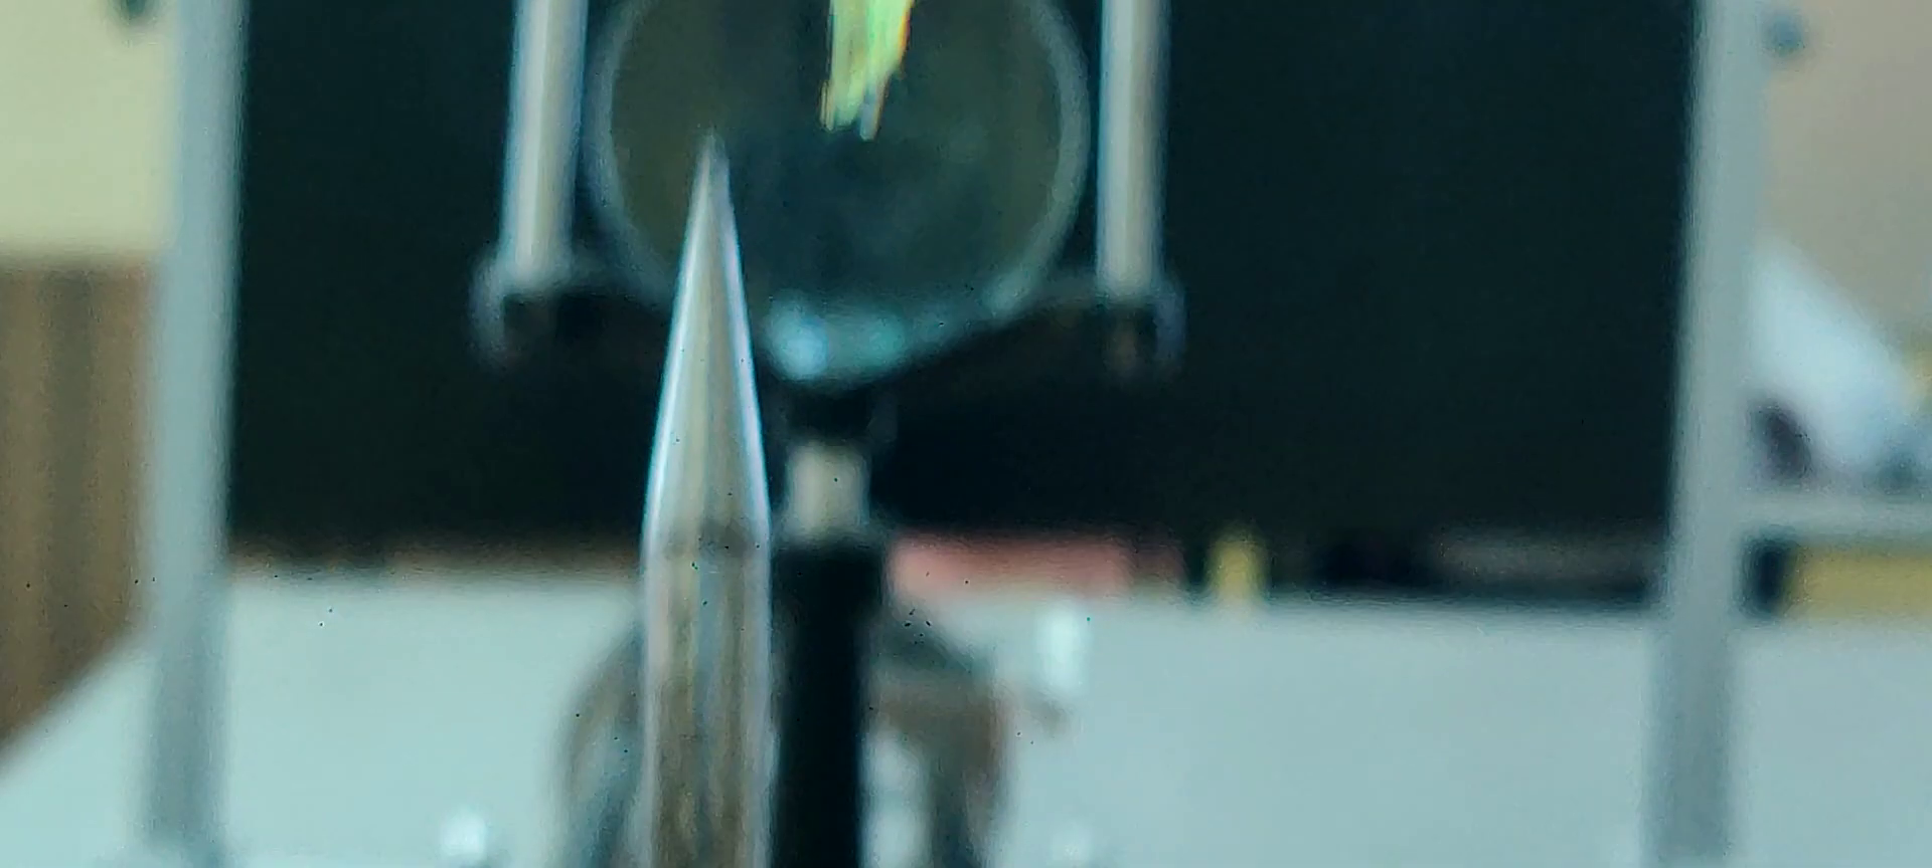Okay, there is a horizontal gap in between both the tips.